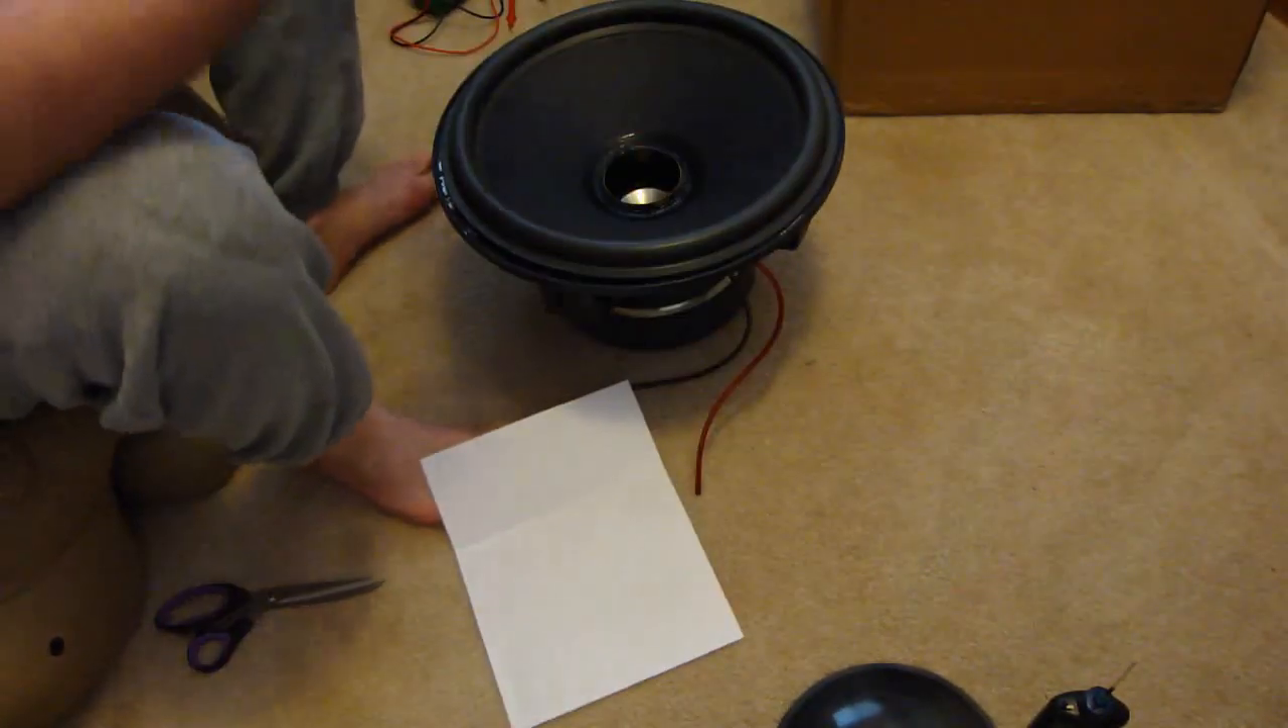First, we test fit the cone assembly, which you will note does not have a dust cap attached.